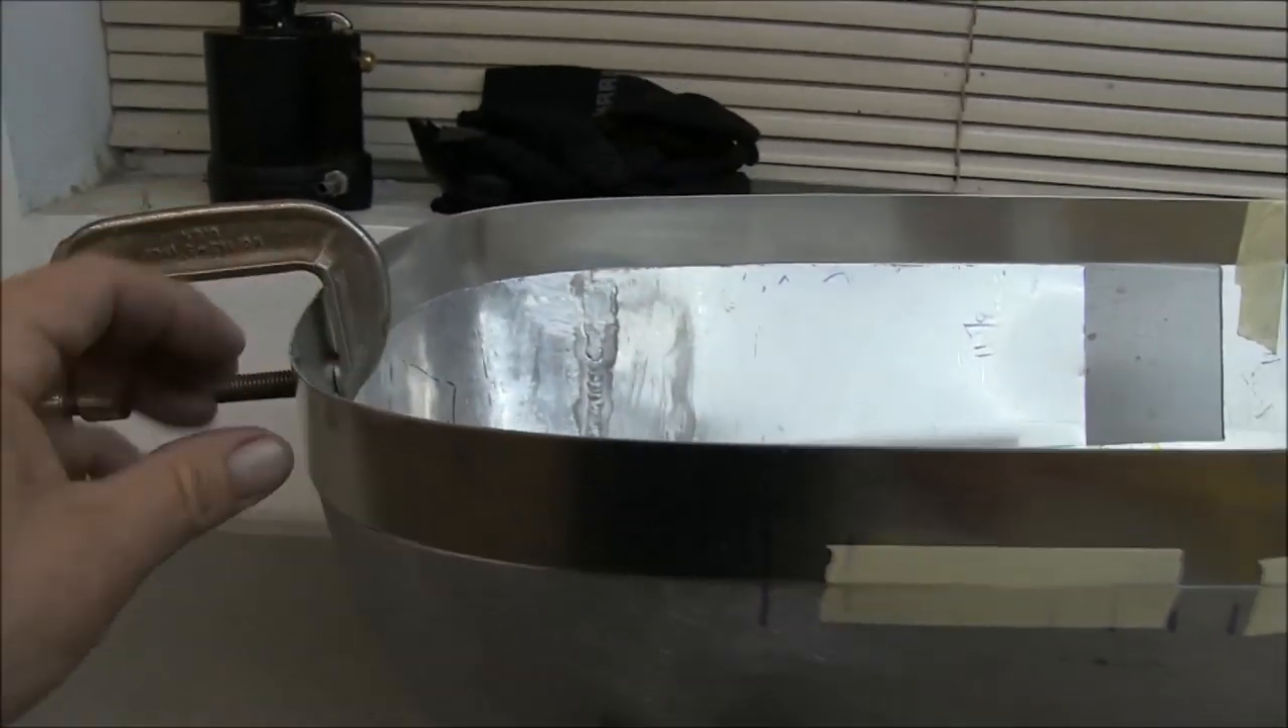This extension is looking pretty good. Got it all shaped, lightly clamped in place.